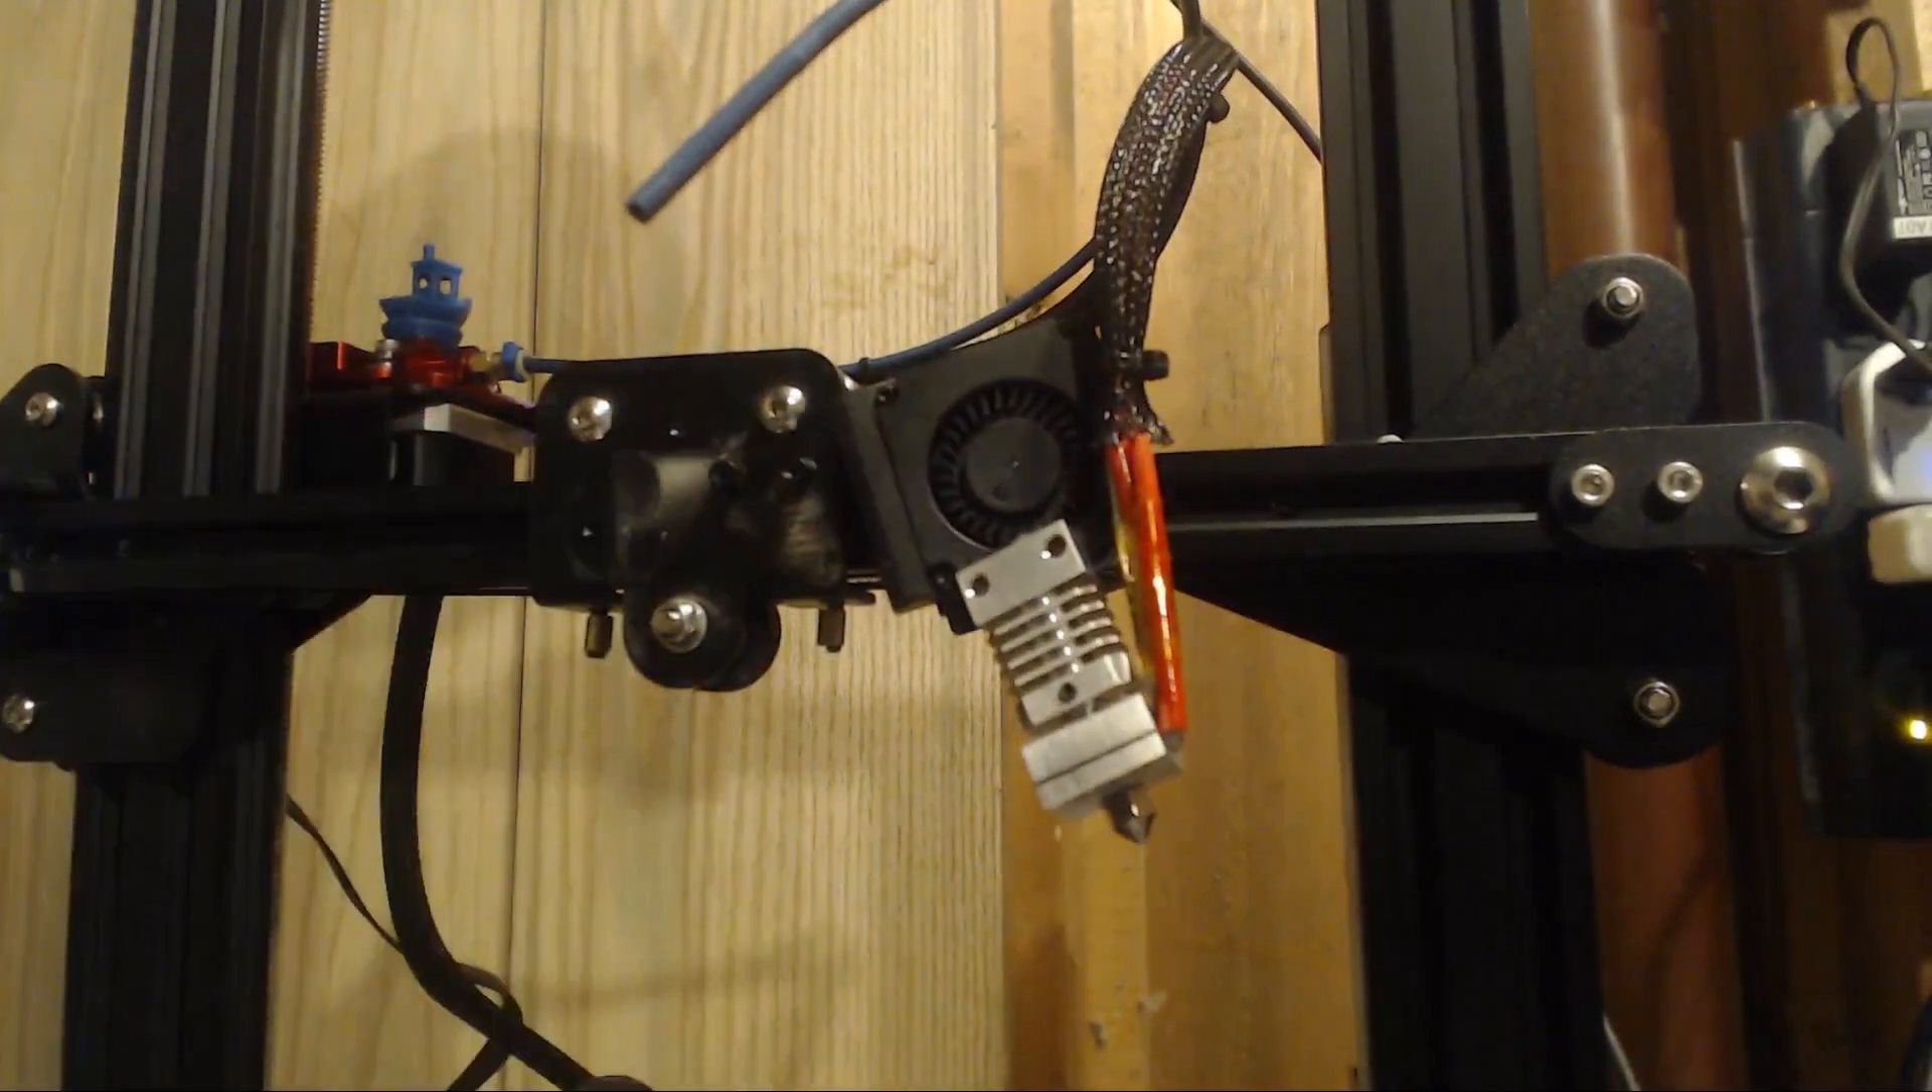We have a heat sink attached.